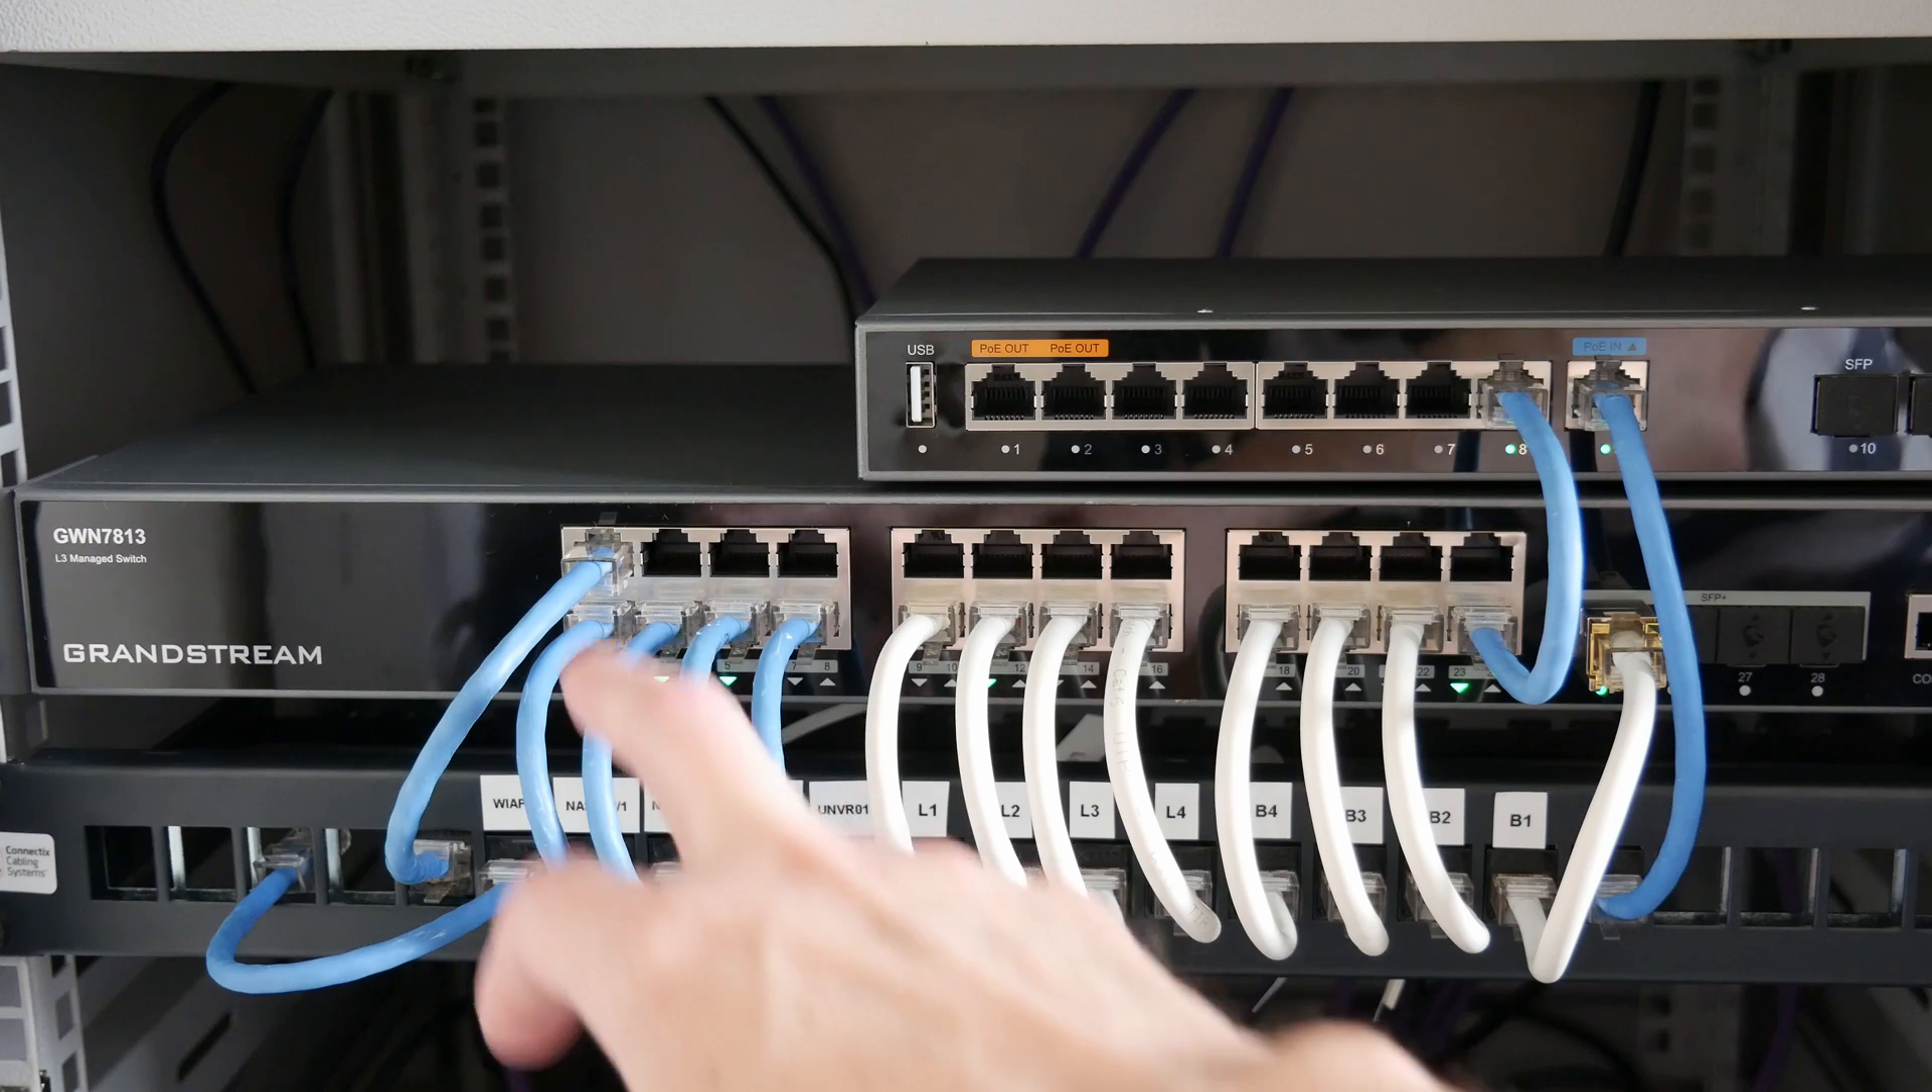I've got them all connected and as you can see the patch panel is a lot neater now it has the cables all connected labelled up.